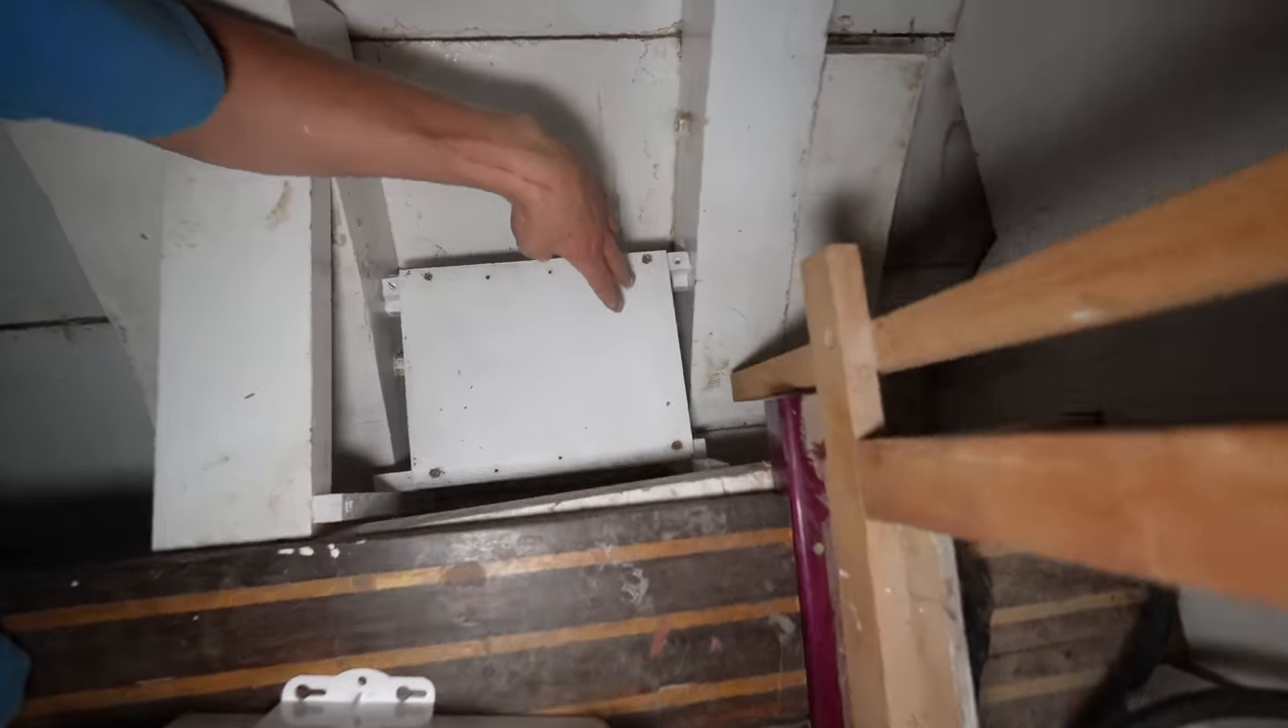There is a little piece of marine grade plywood that has been screwed onto the little support I made and also all of it has been painted with an epoxy paint.